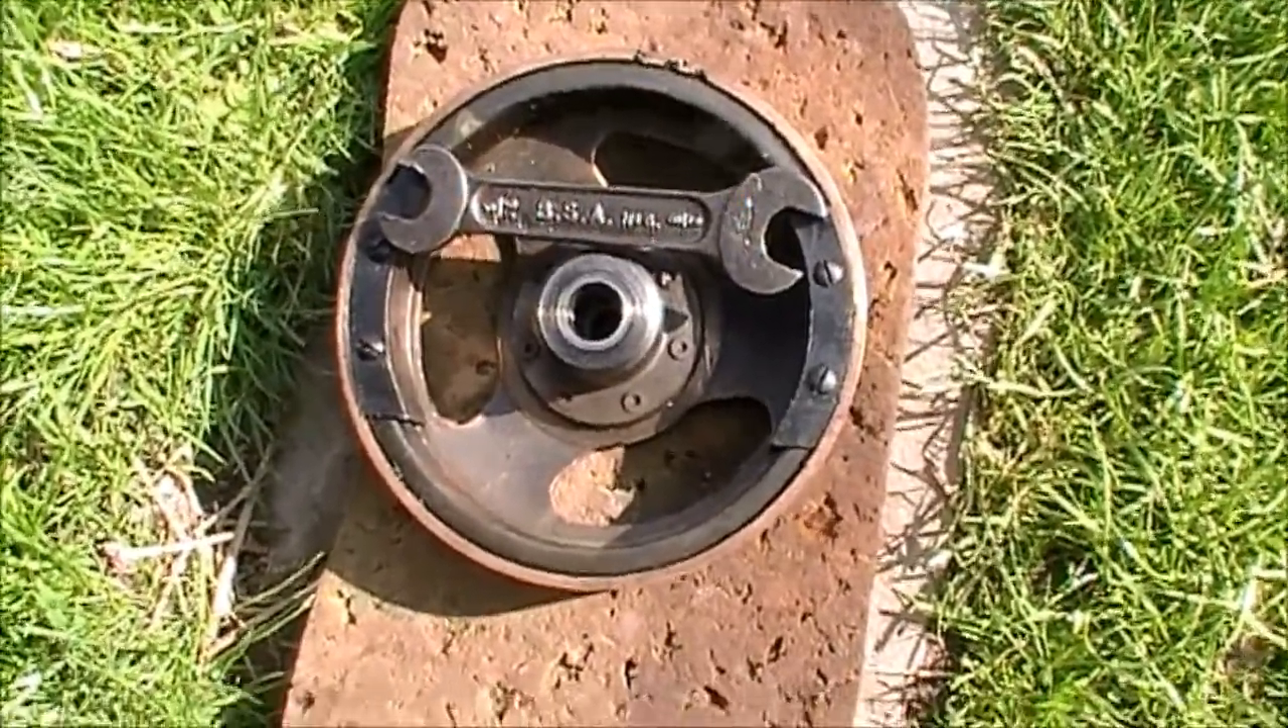Right, at last that's the flywheel off.